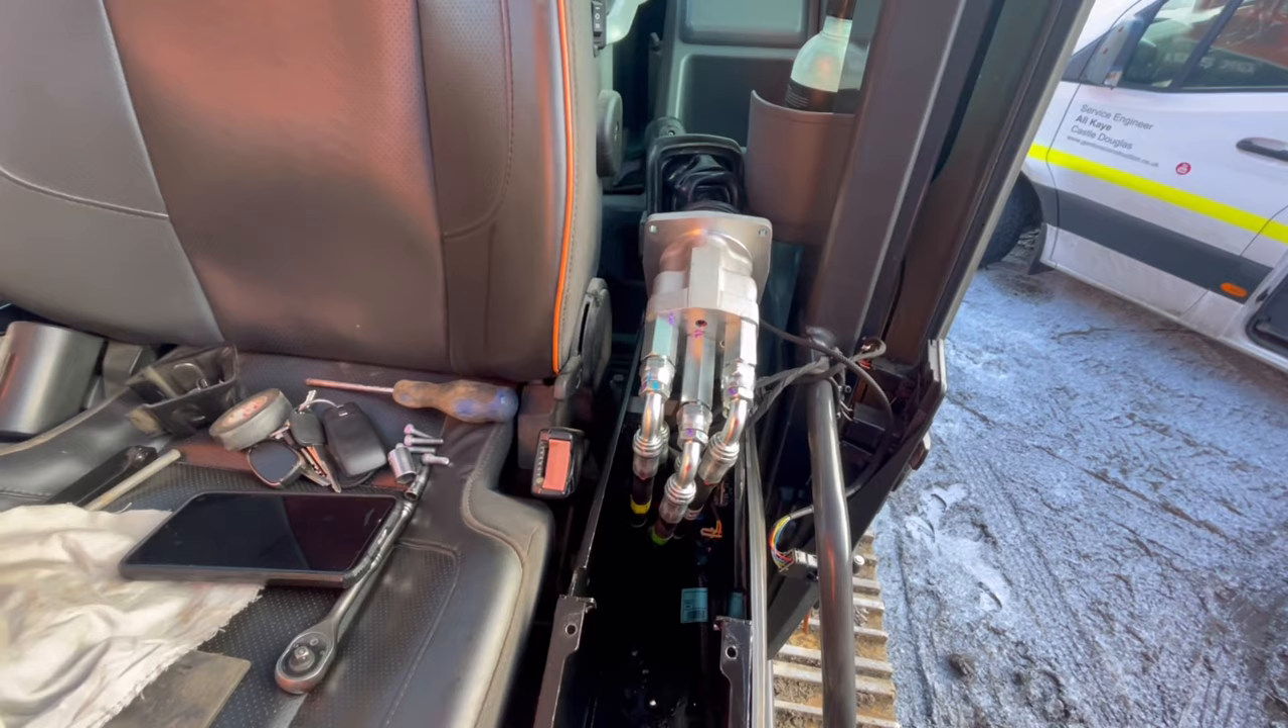Um so yeah i've just got six pipes to take off.